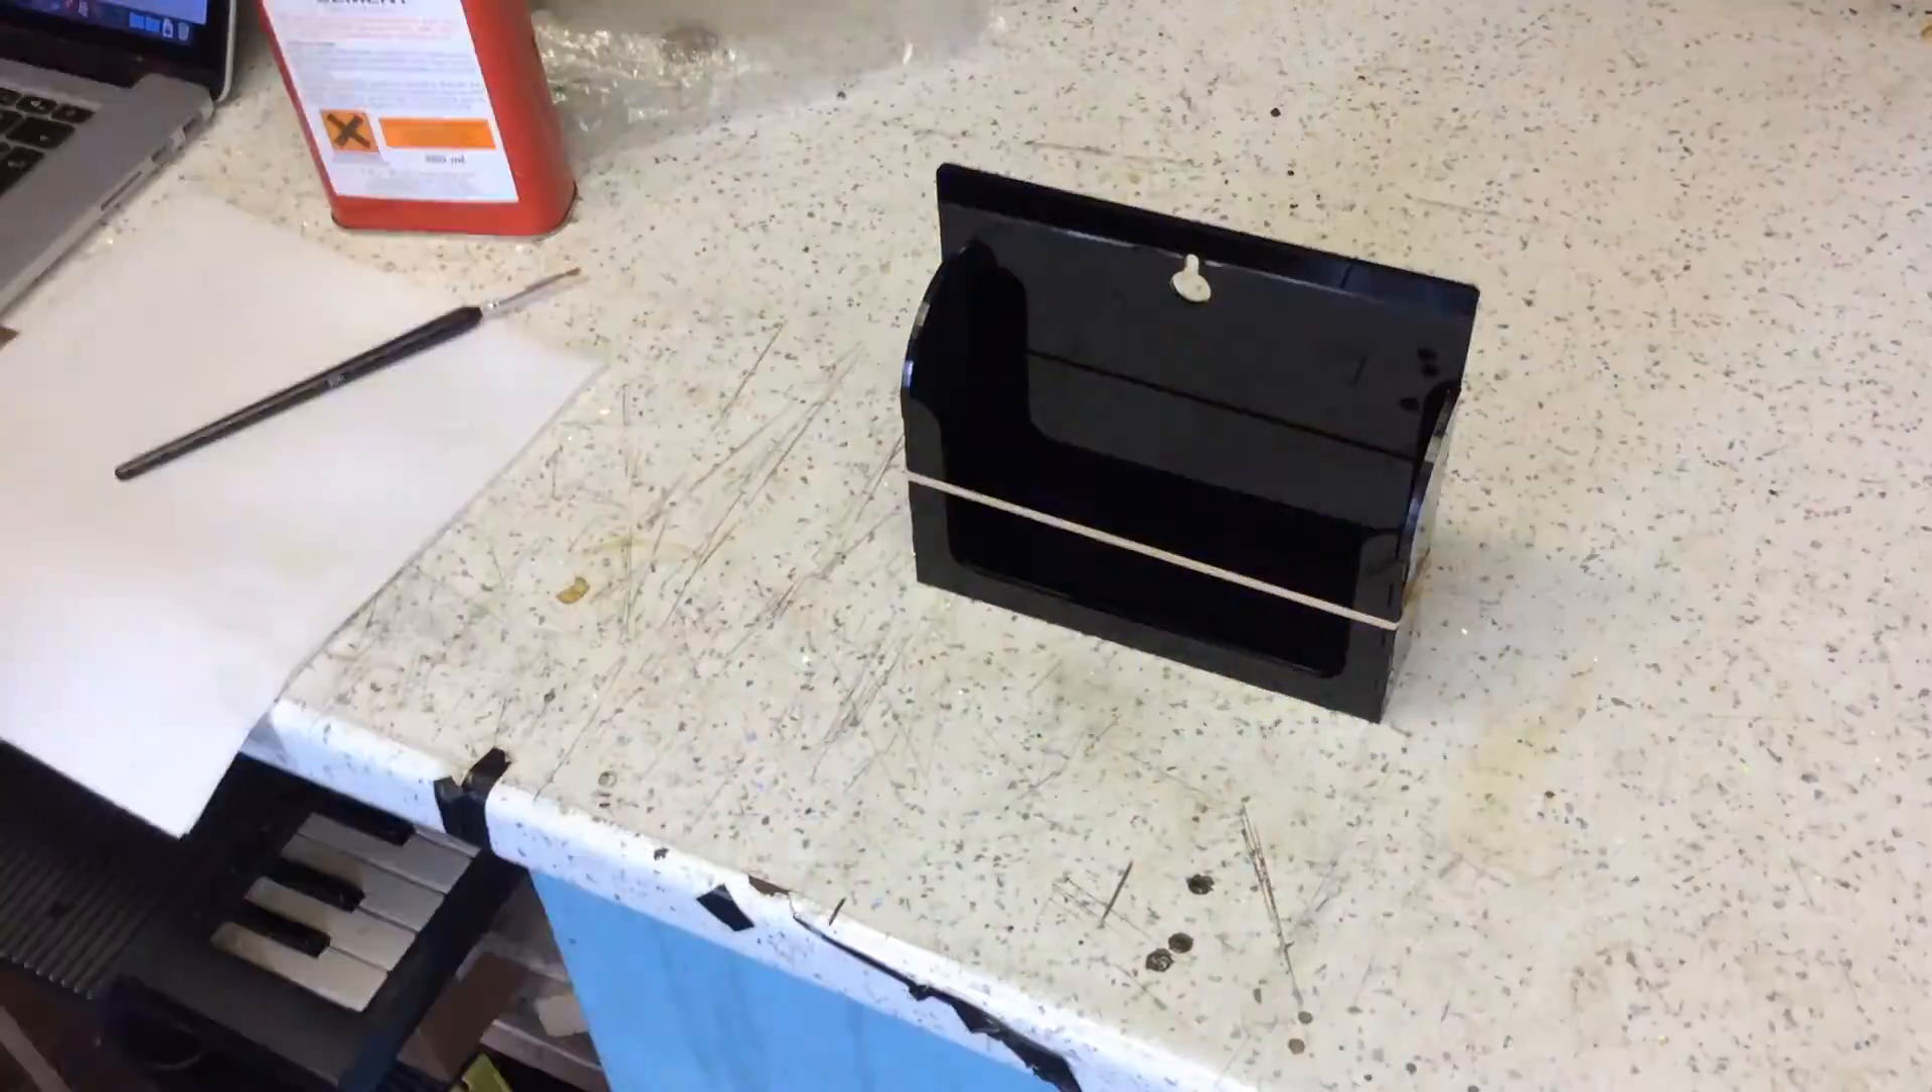Before gluing I added some rubber bands to hold the whole thing together while it's welding.